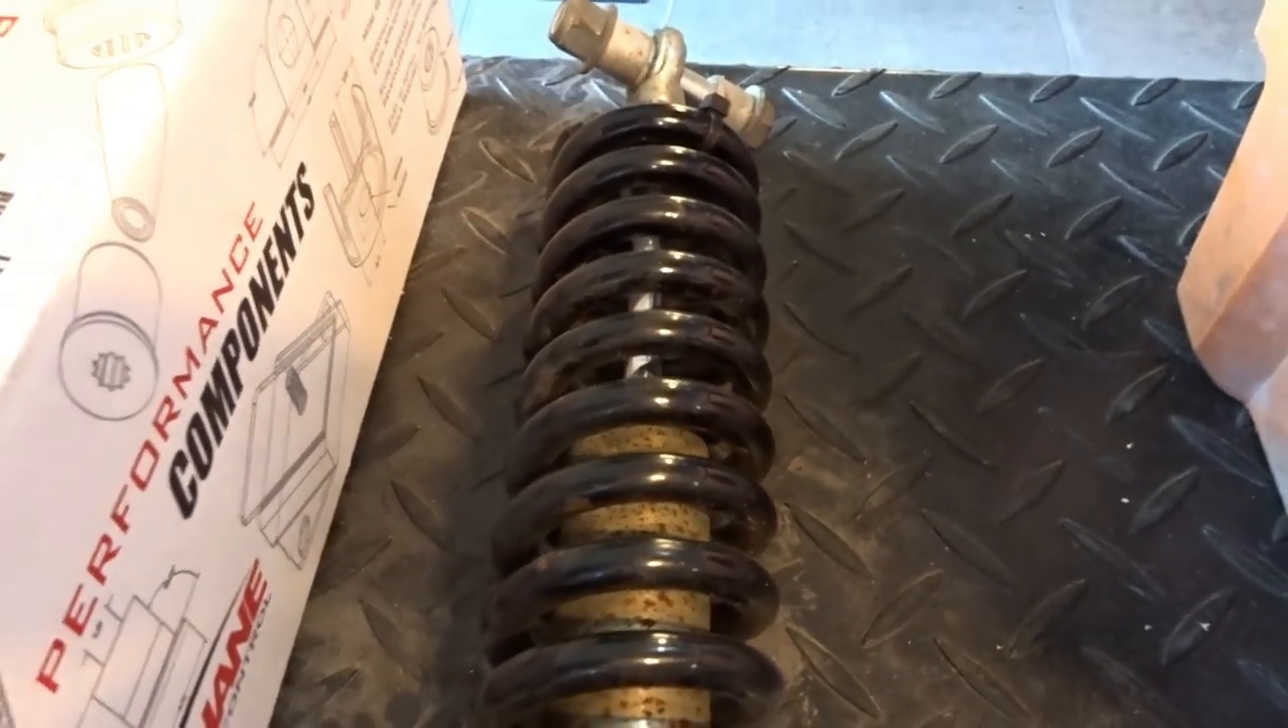I did pull the coilover out as well. I've got the coilover sitting over here.